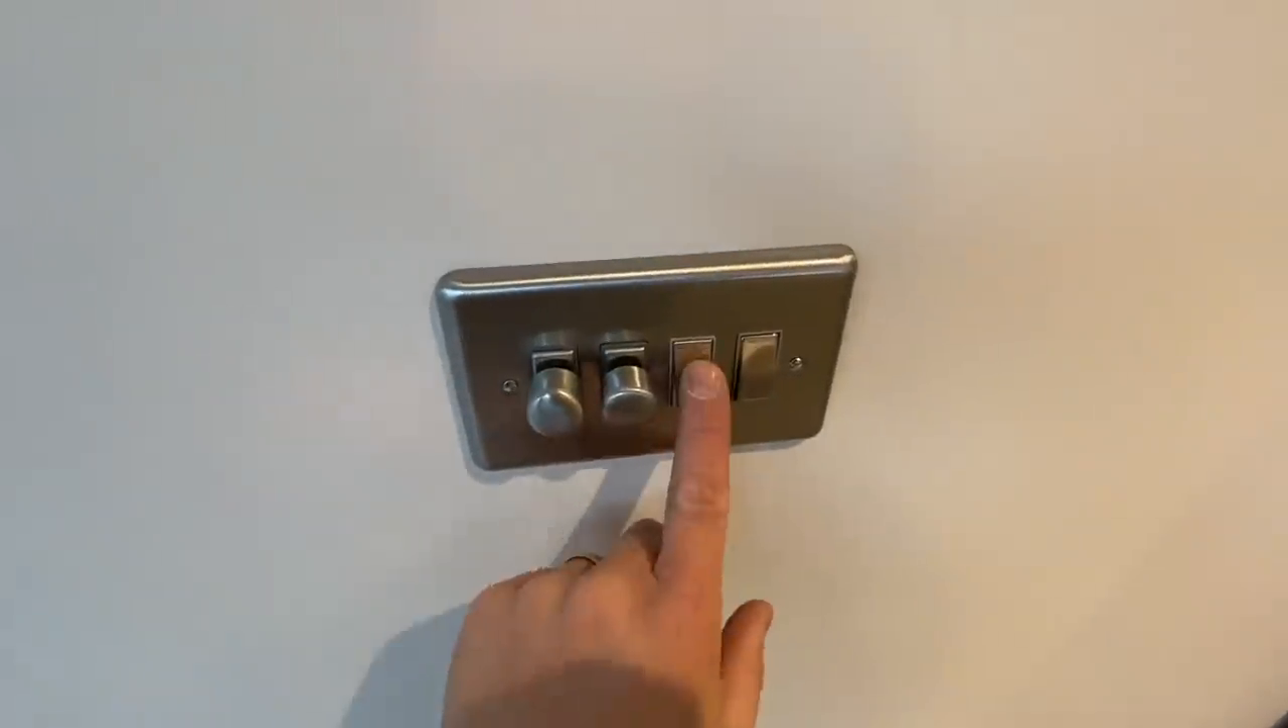So i've got the cover plate on which is quite nice.